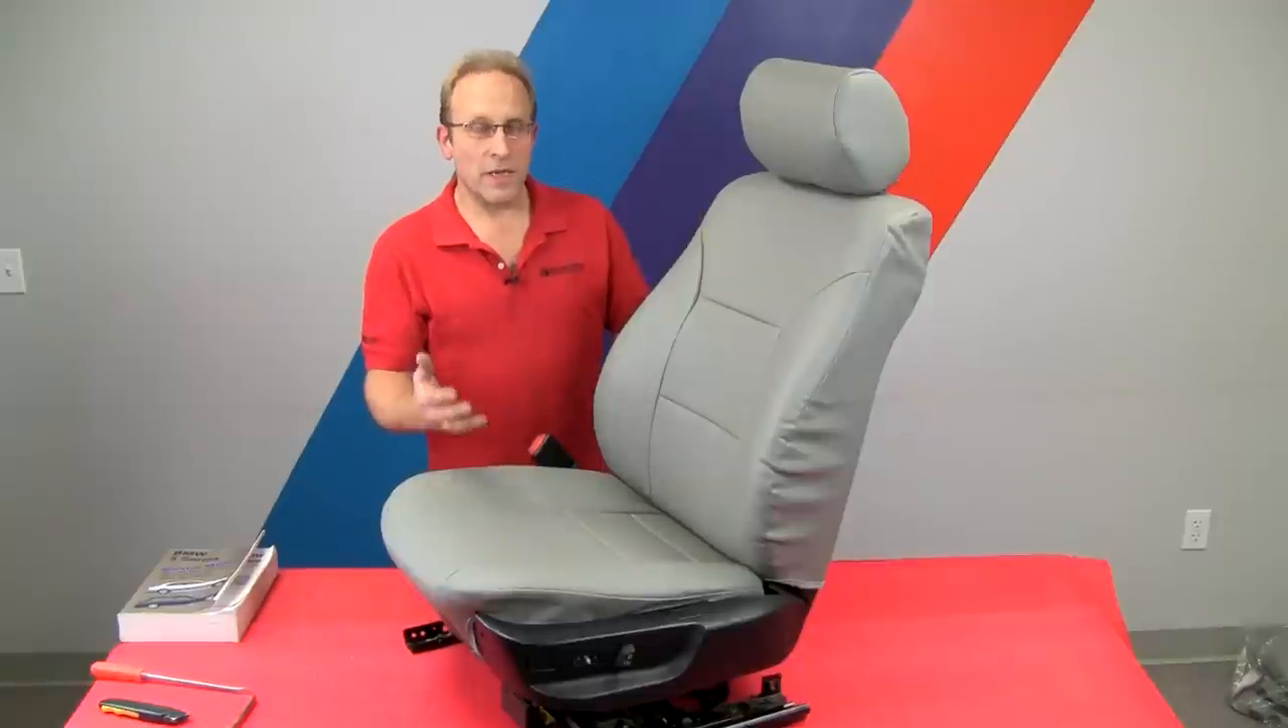Here we have the complete seat cover set done installed. The seat is ready to go back in the vehicle.